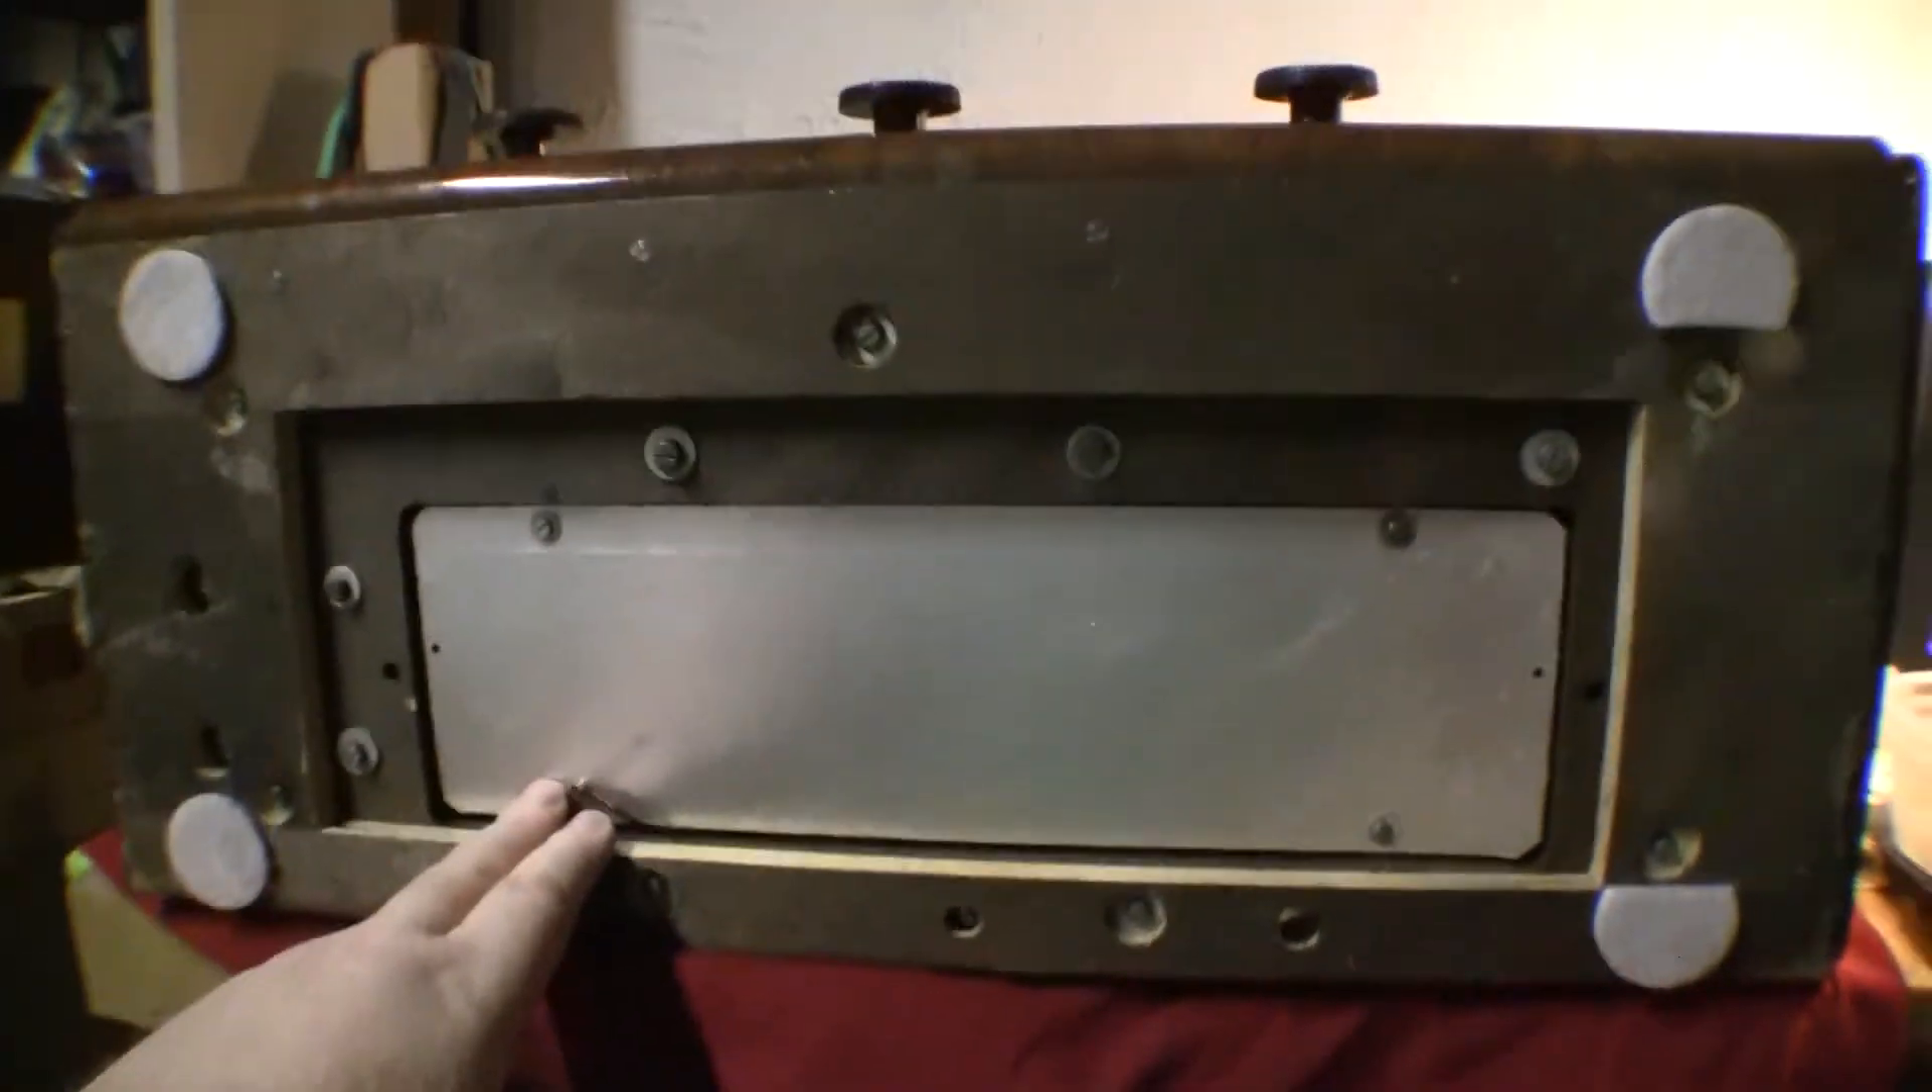So under side all put back together. Cover plate back on.